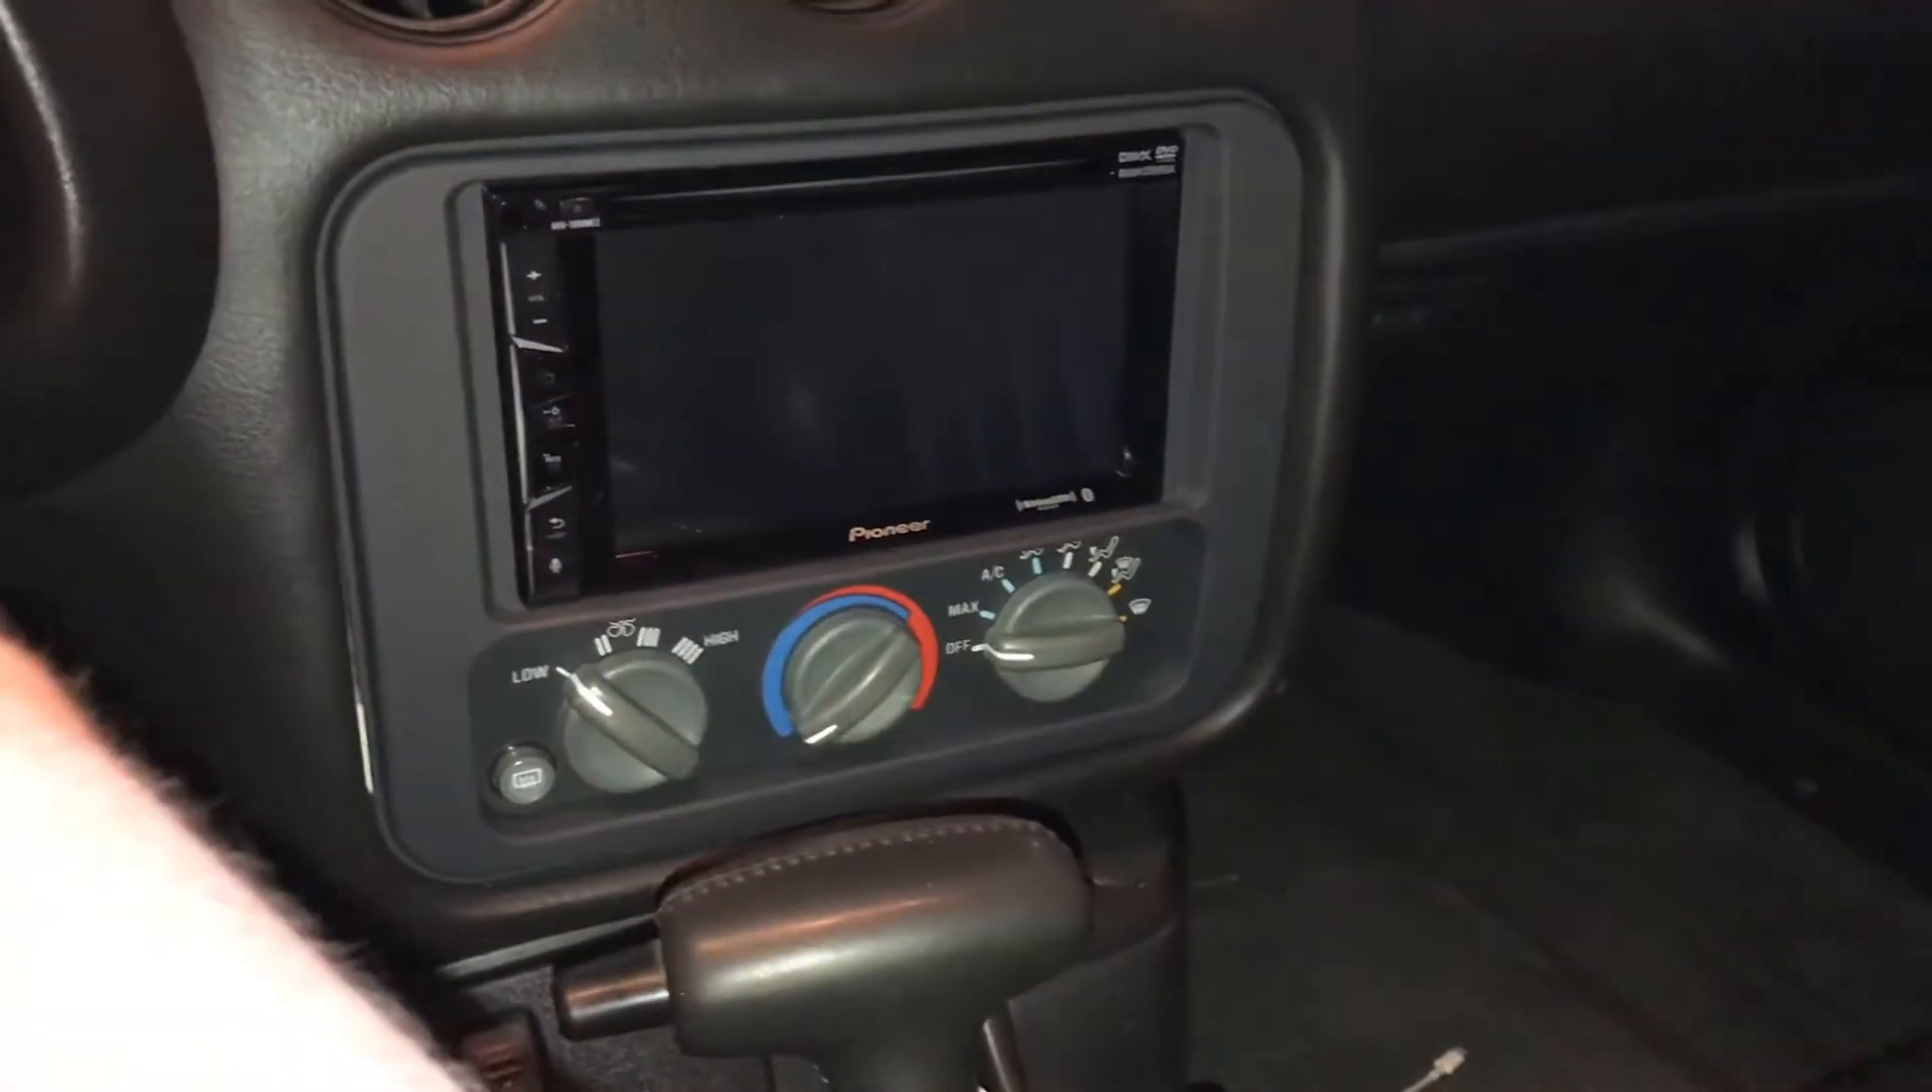Now we've got our Pioneer all reassembled back in the dash.